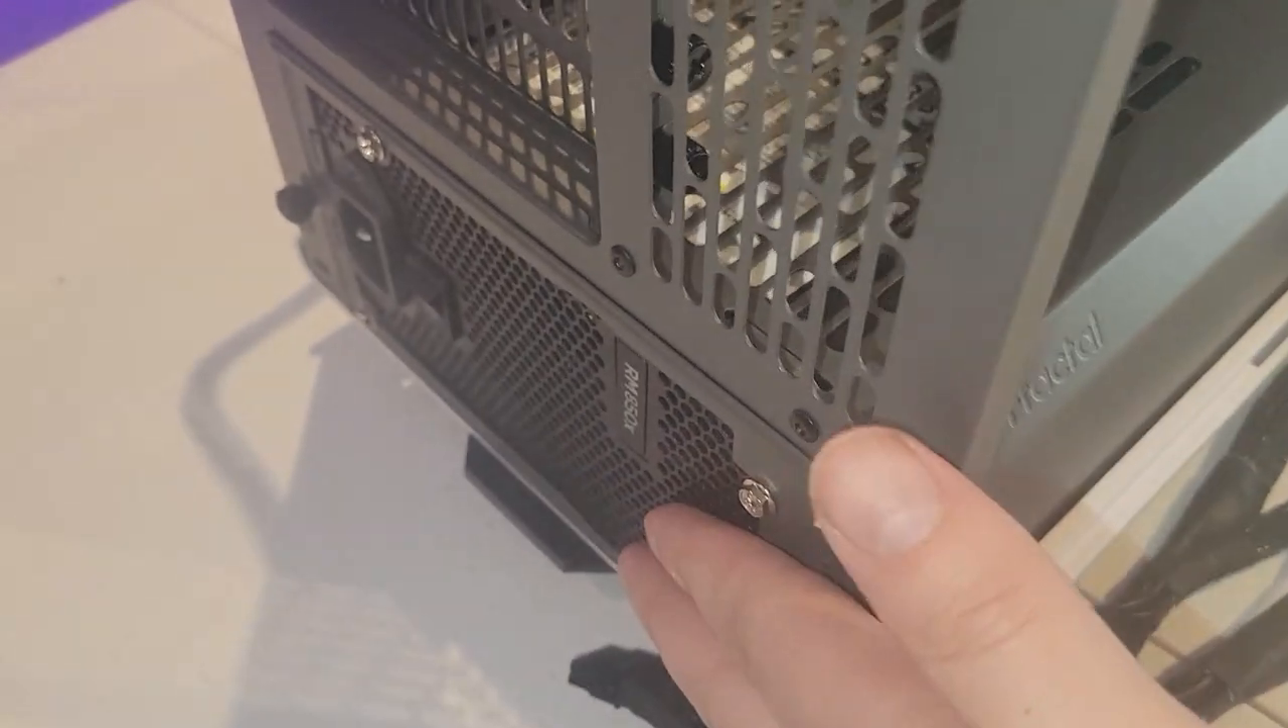Okay i got my power supply installed into the back of the case.